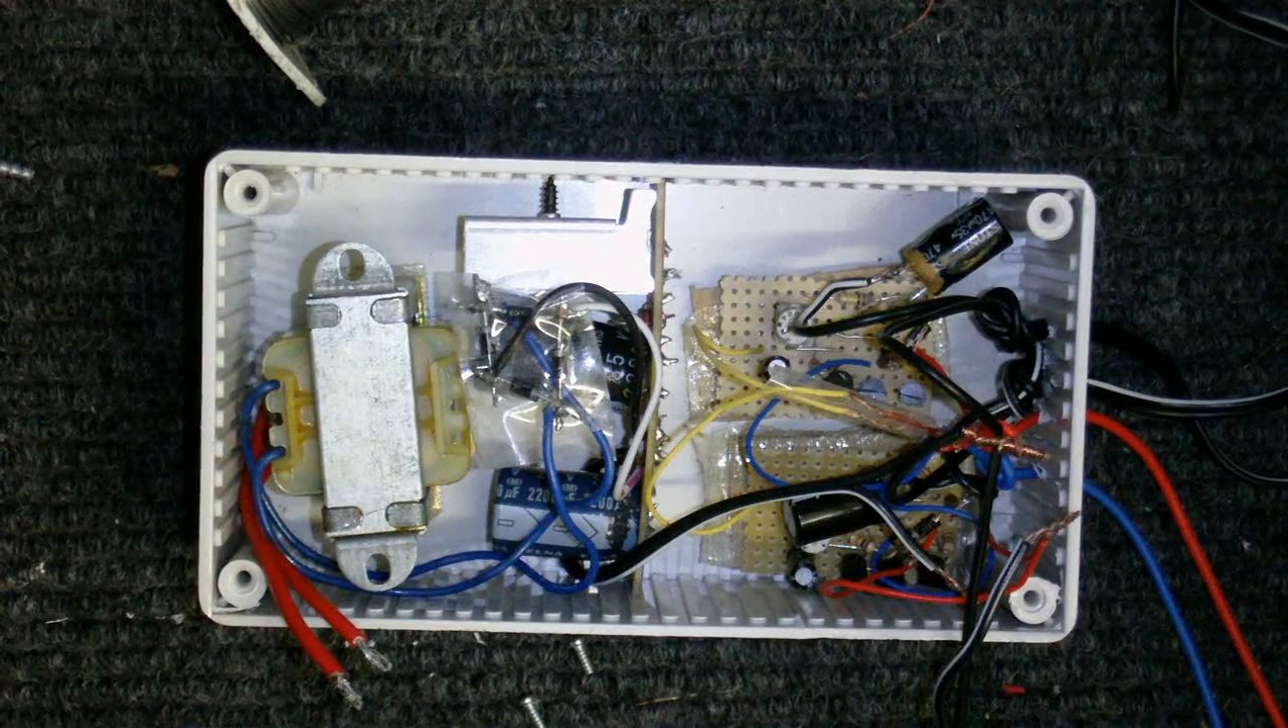I've got it all put into the project box now and everything's wired up apart from the power supply.